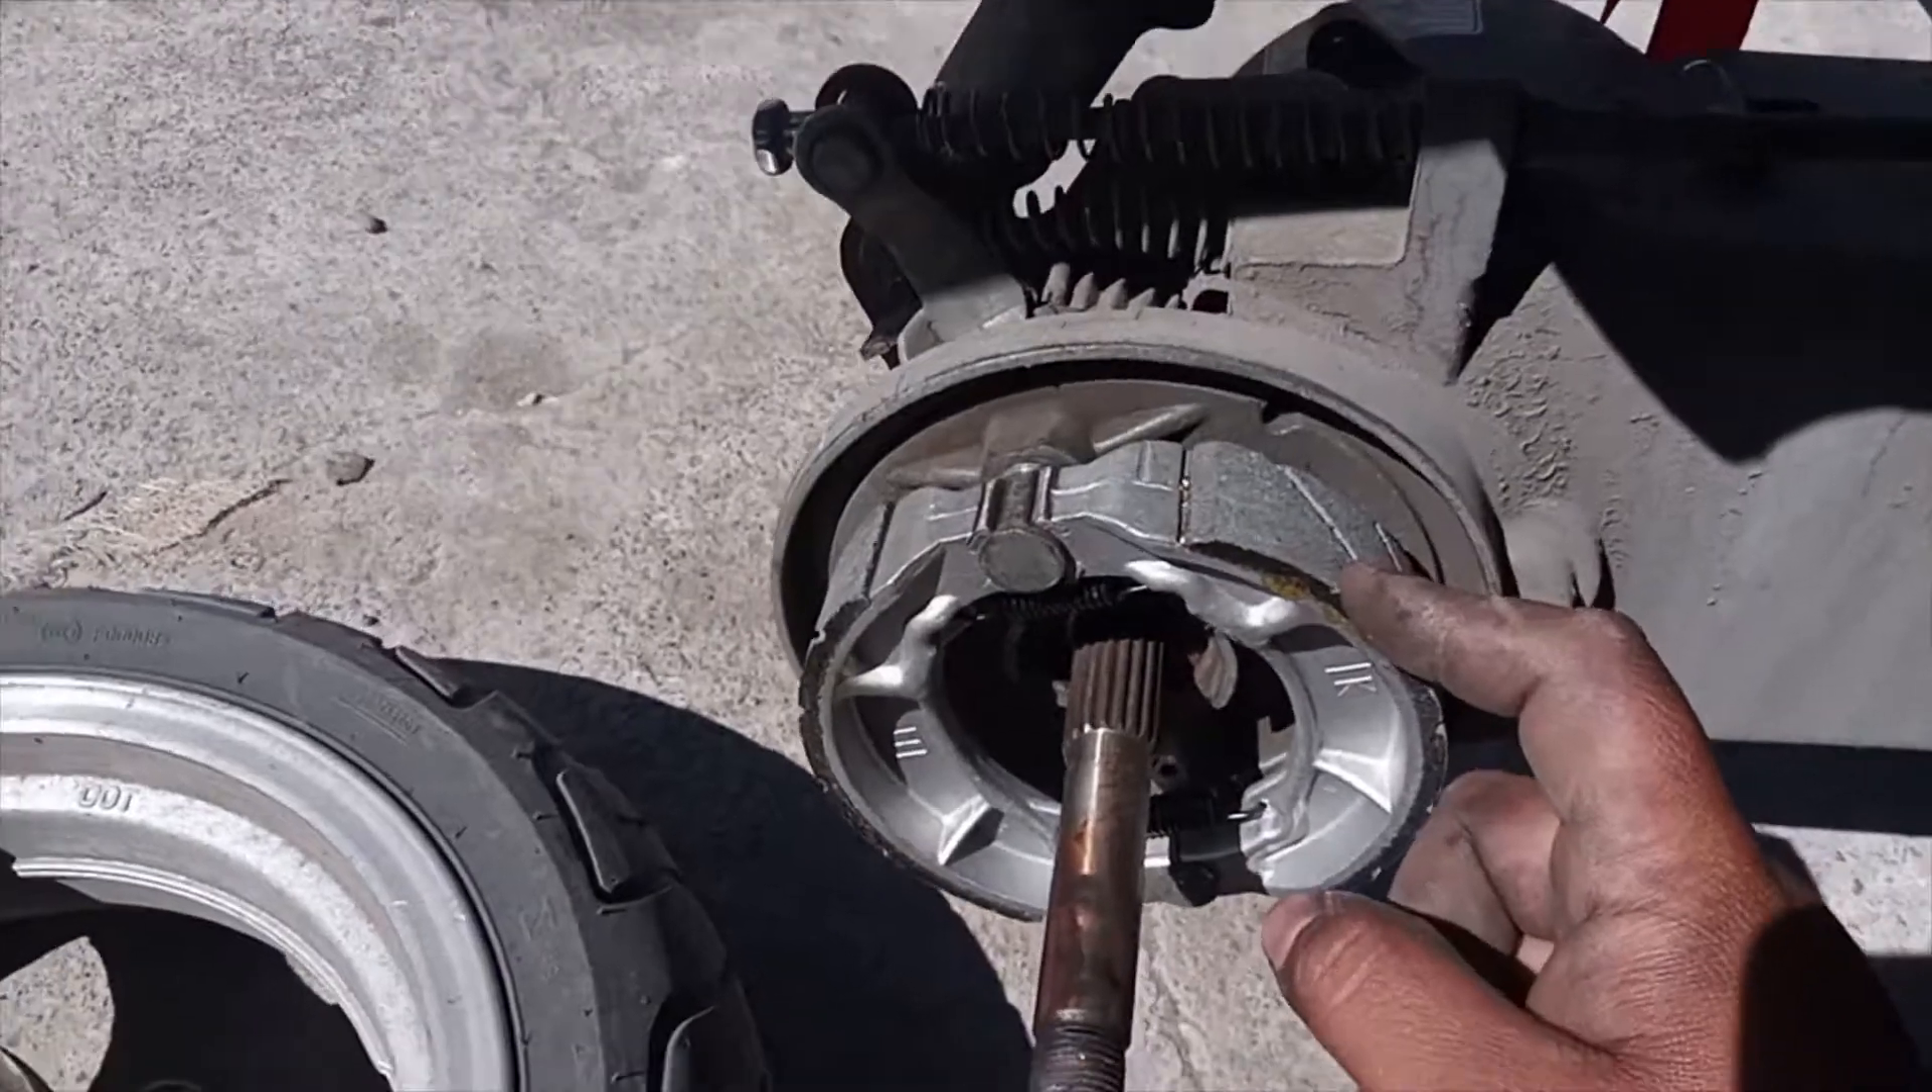Aquí pues ya tenemos instaladas las balatas nuevas.